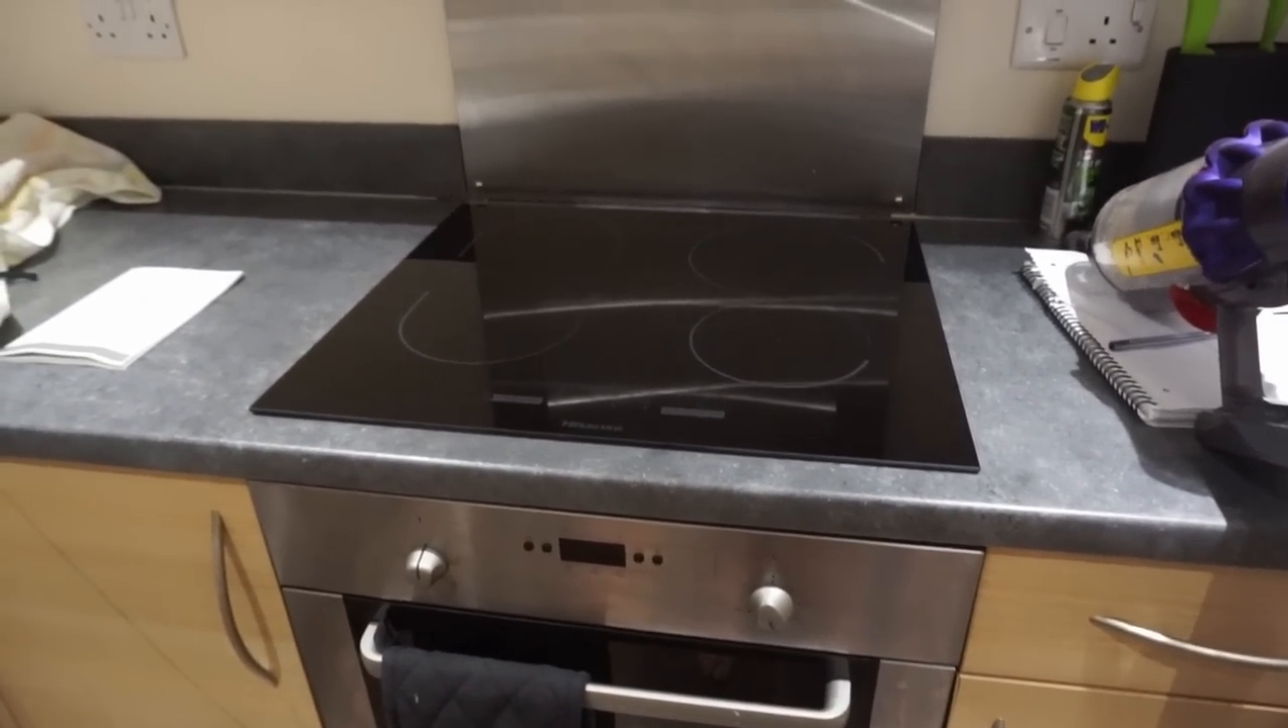As you see i put the oven back in underneath as well which looks really neat.